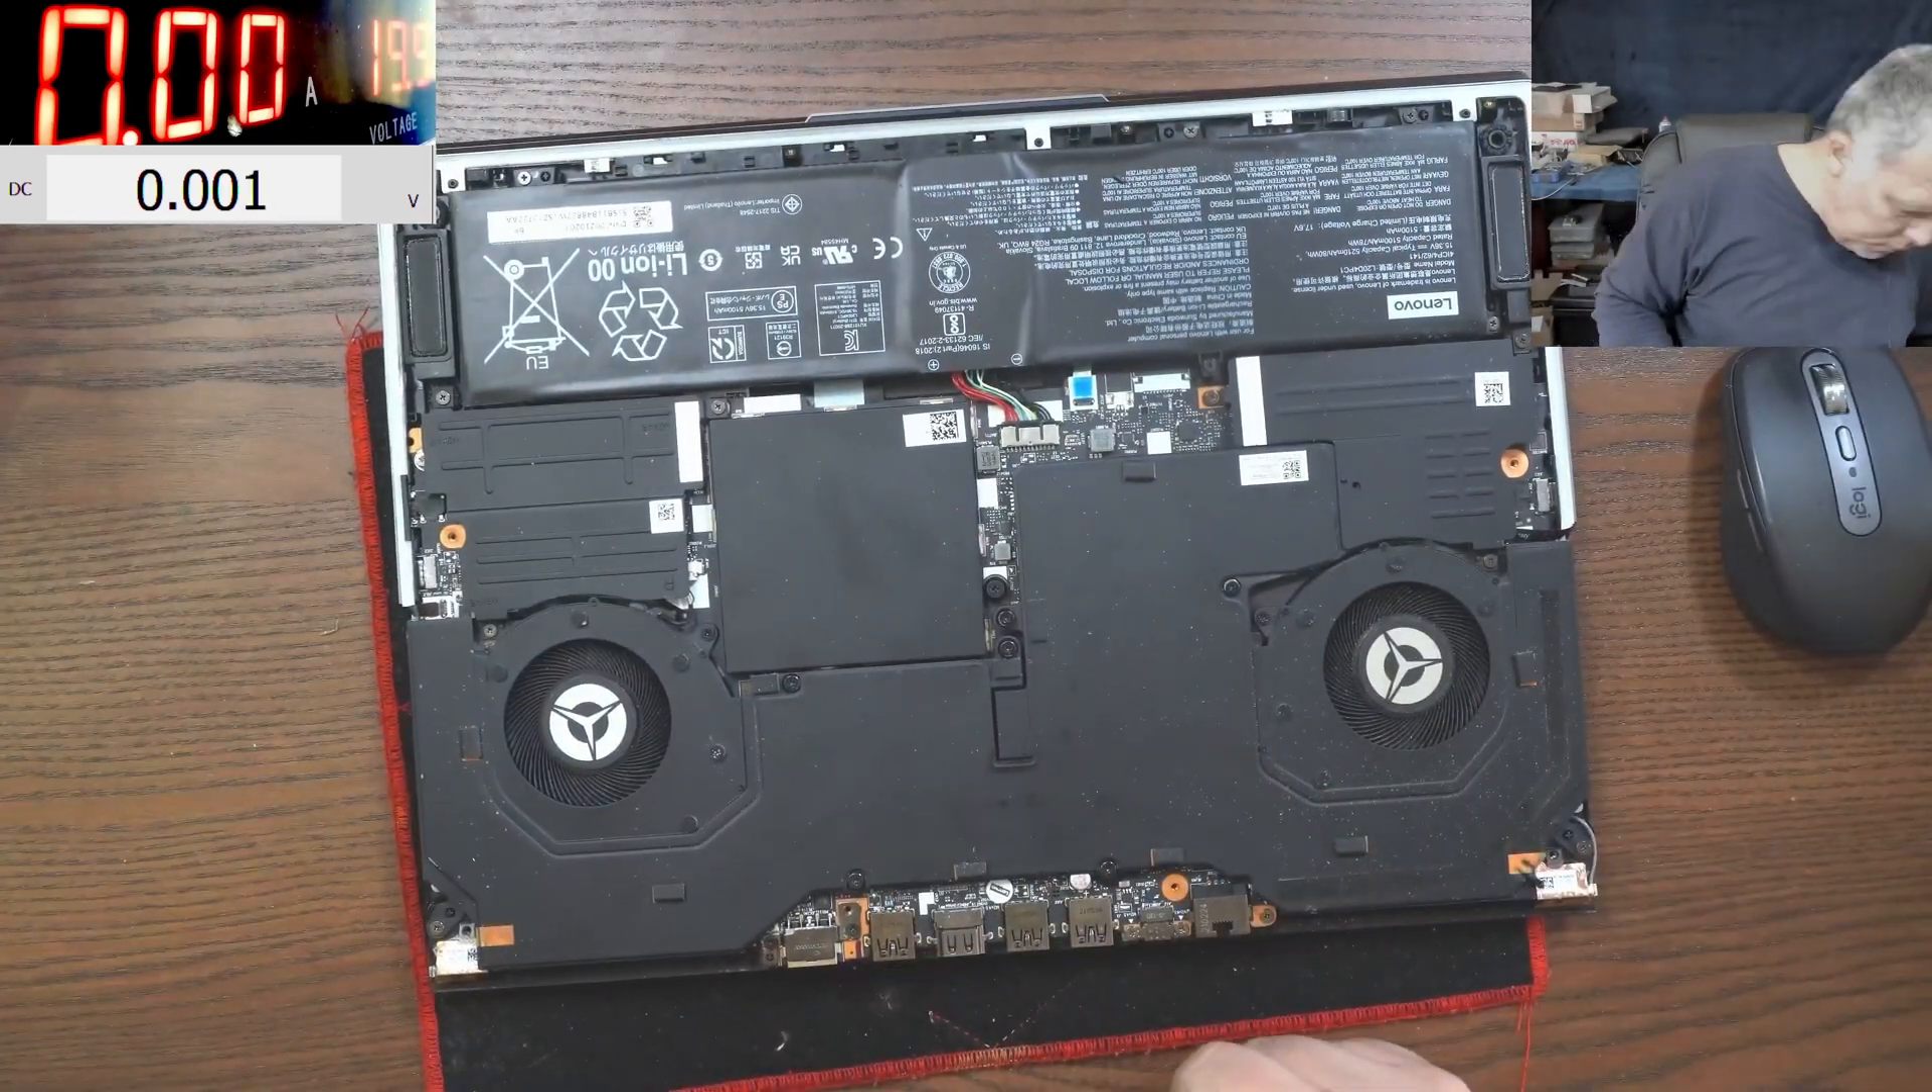Okay, so the back cover is removed.